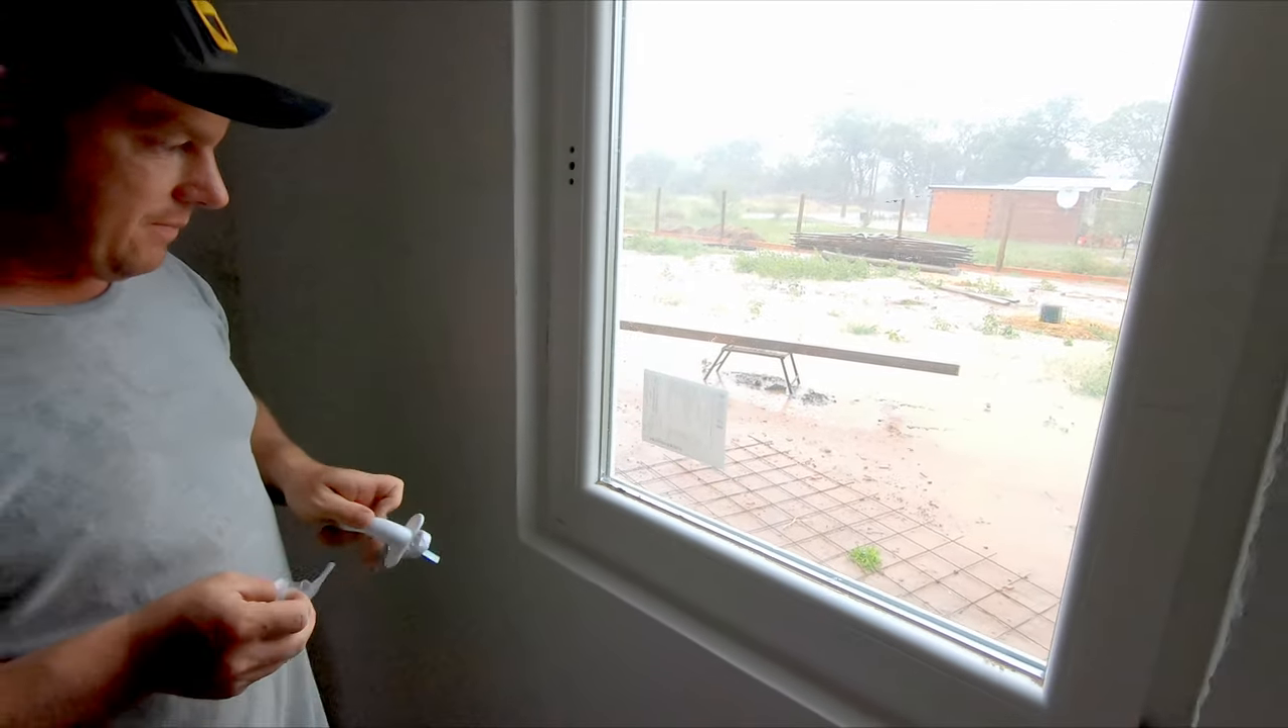Wir haben unser erstes Fenster drin.